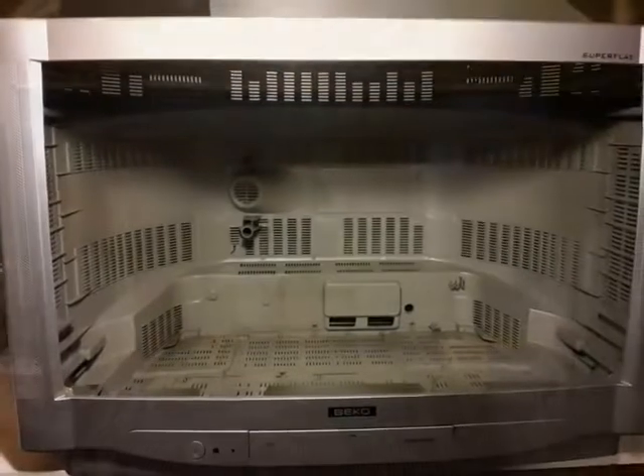Okay, that's the two sections of this large TV set taken apart, emptied out and now I have a very strong box with a hole in the front.